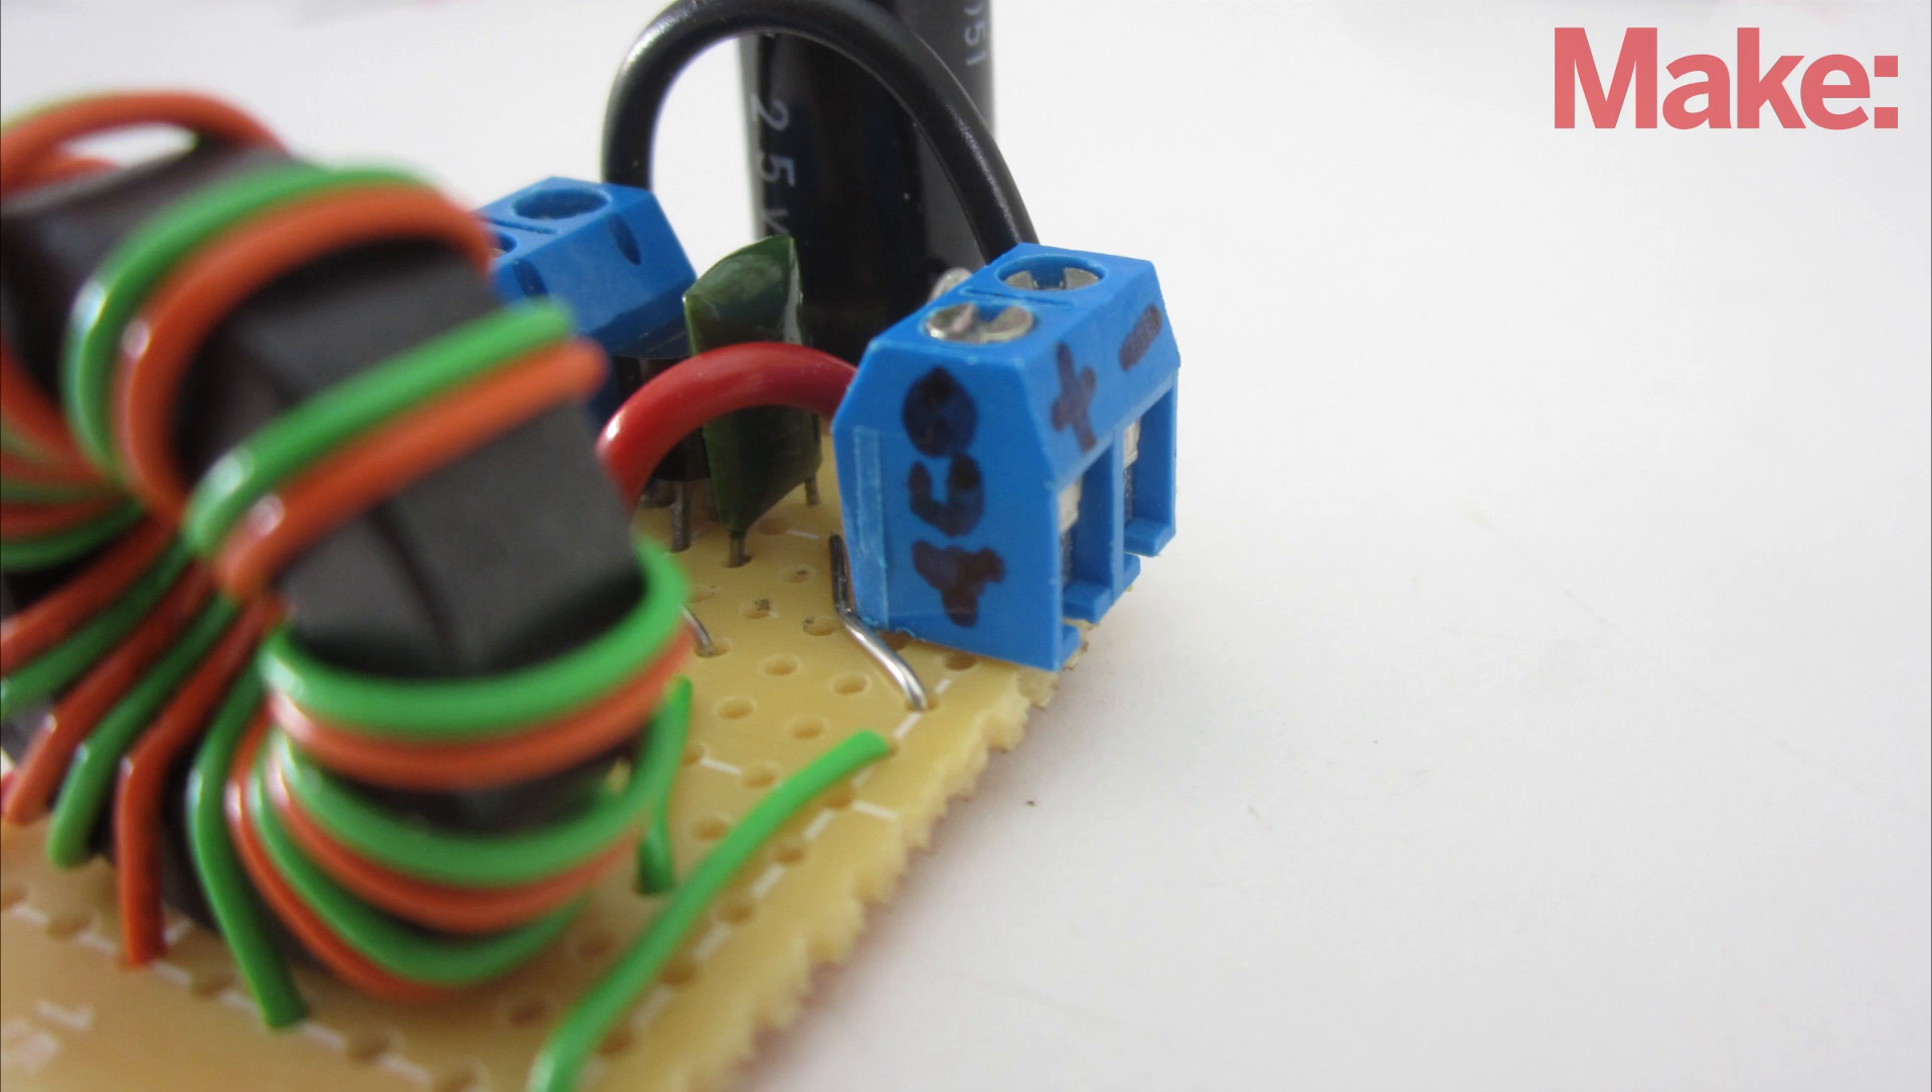To connect the input and output wires, I added two sets of PC board screw terminals.